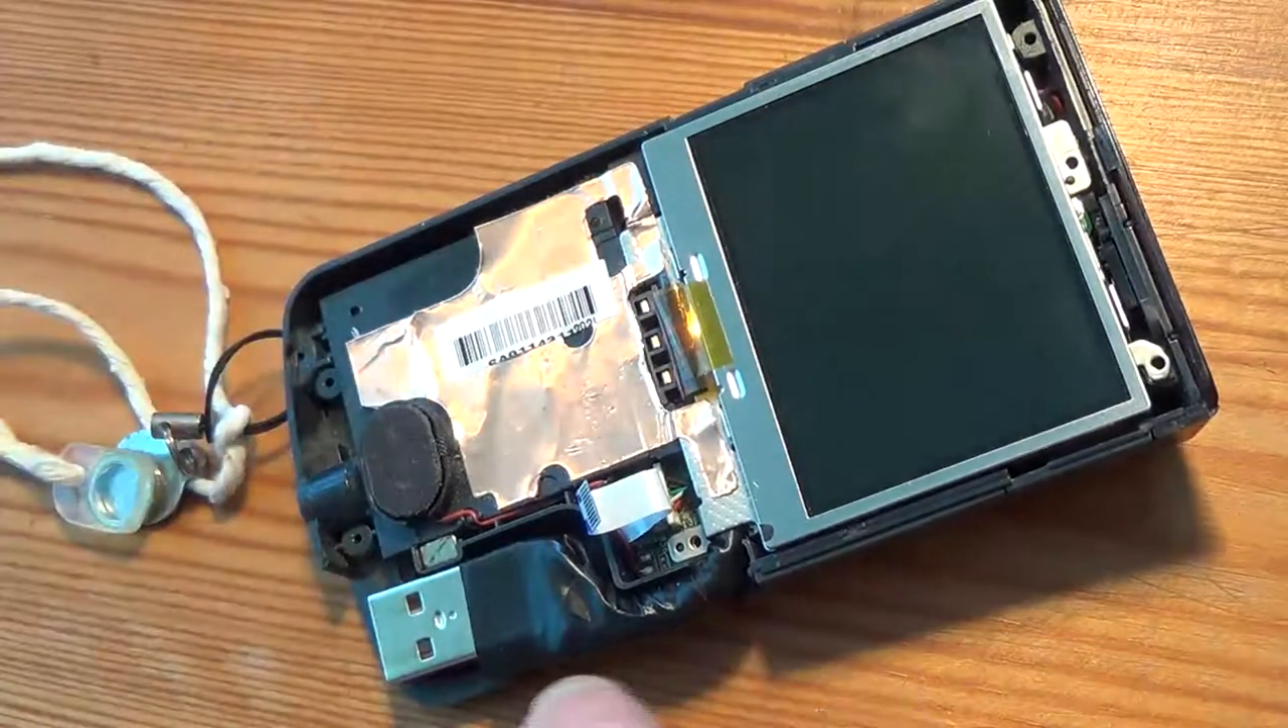So here I've got the USB plug fitted back in.